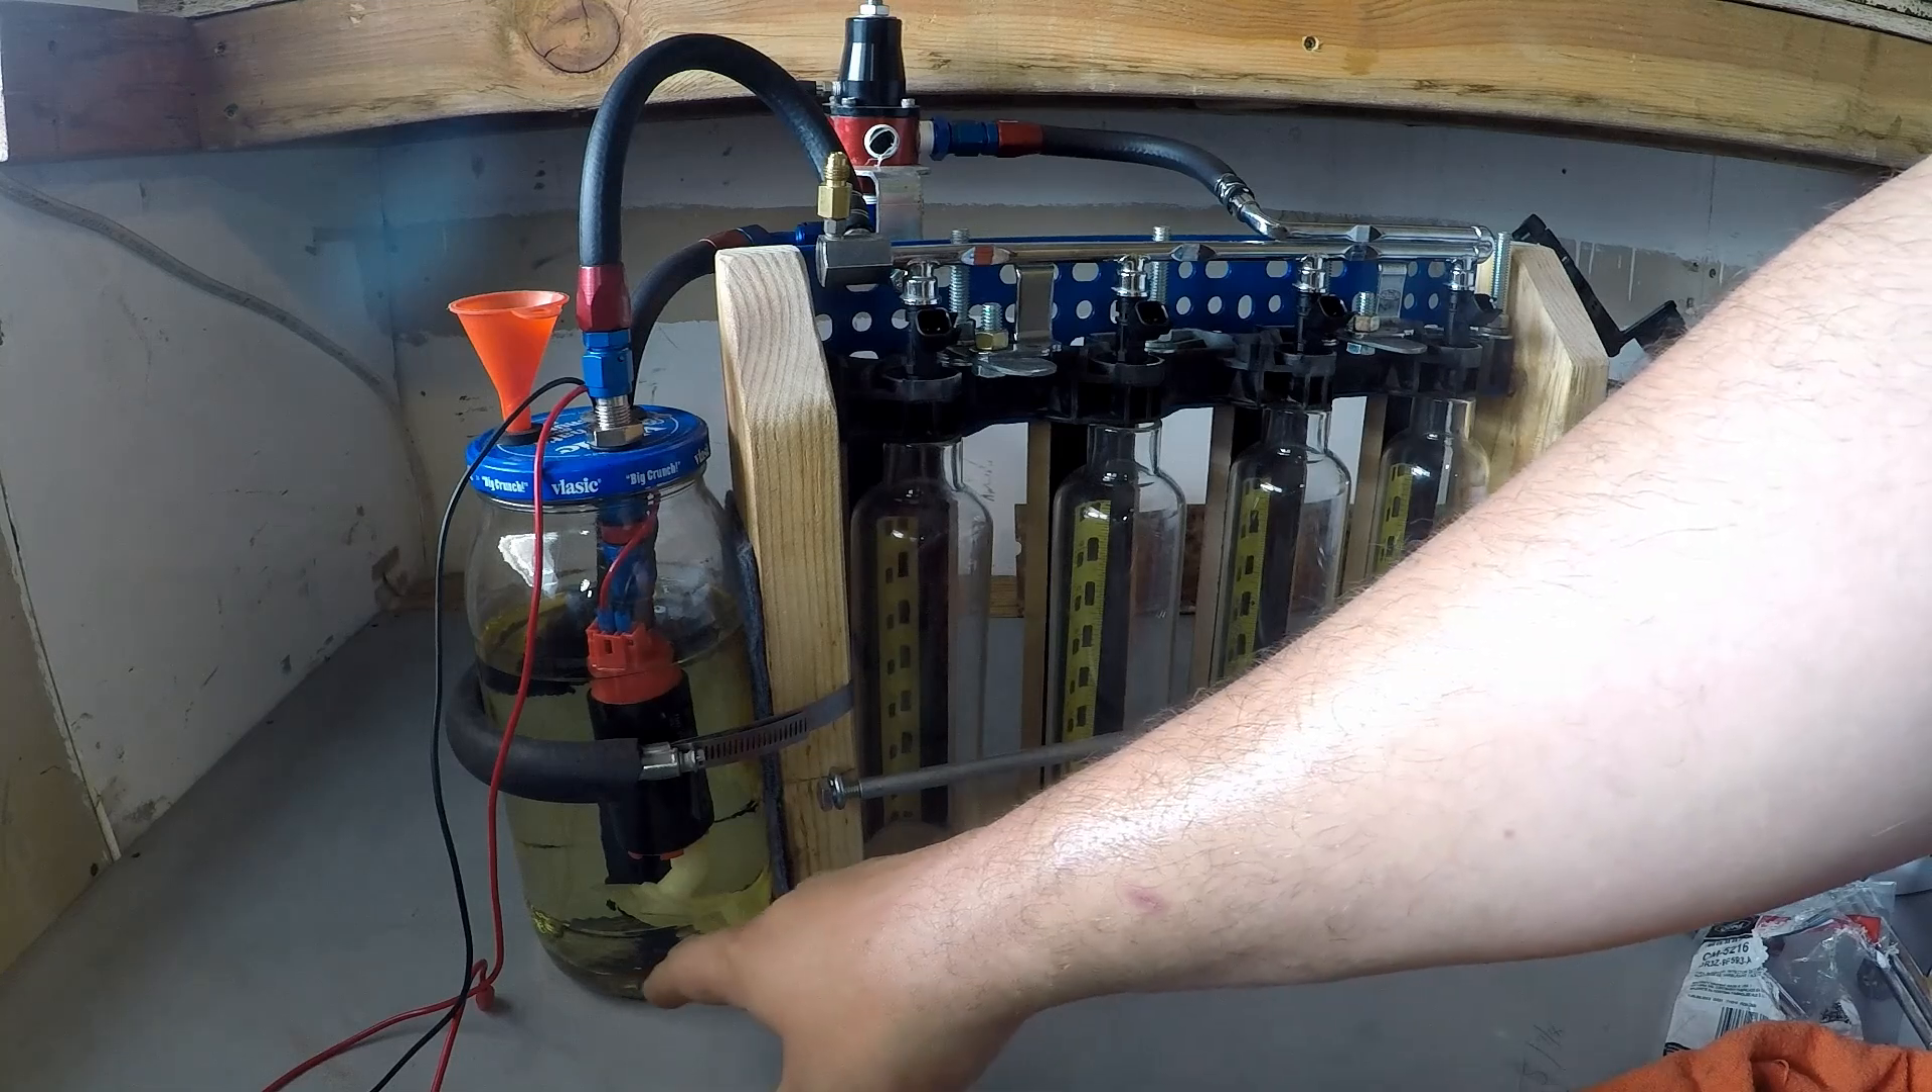For the fluid reservoir I used a big pickle jar and I took a clamp and I screwed it into the frame and then put a piece of heater hose around it to cushion it.